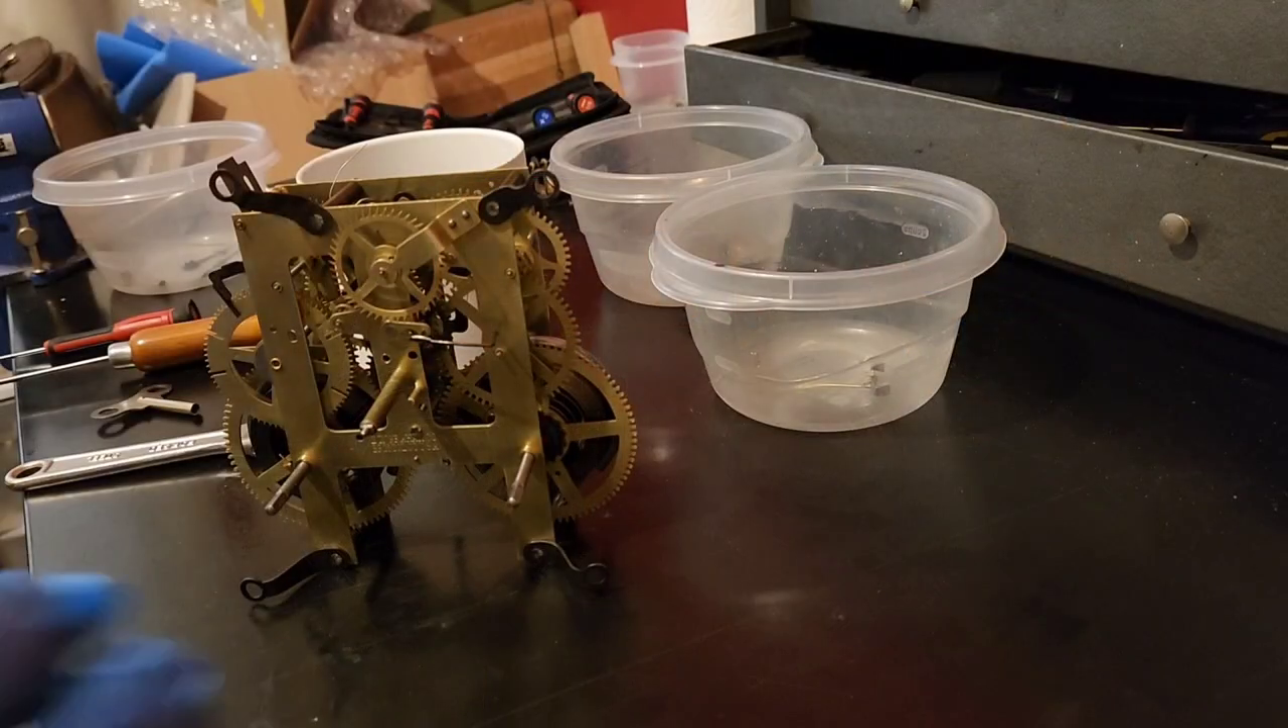We've got the movement all back together.